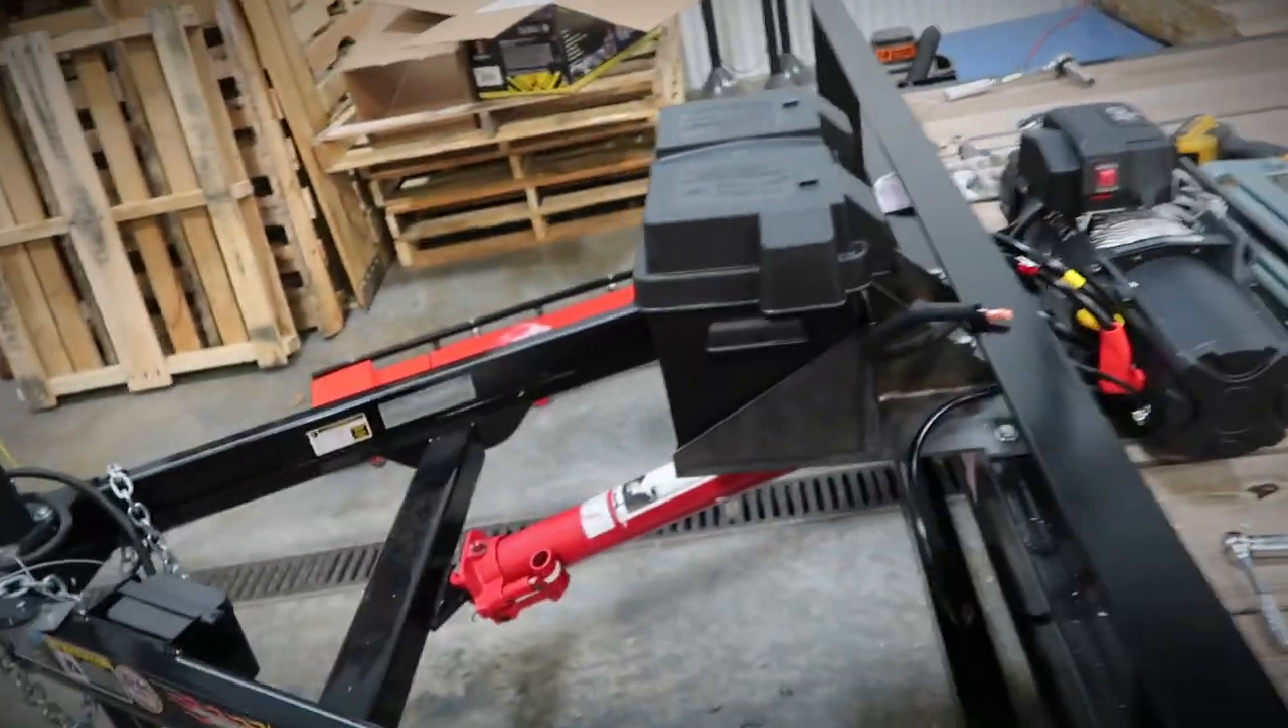I mounted the battery box up here just so it was out of the way. That's all one piece. It's gusseted, double gussets.